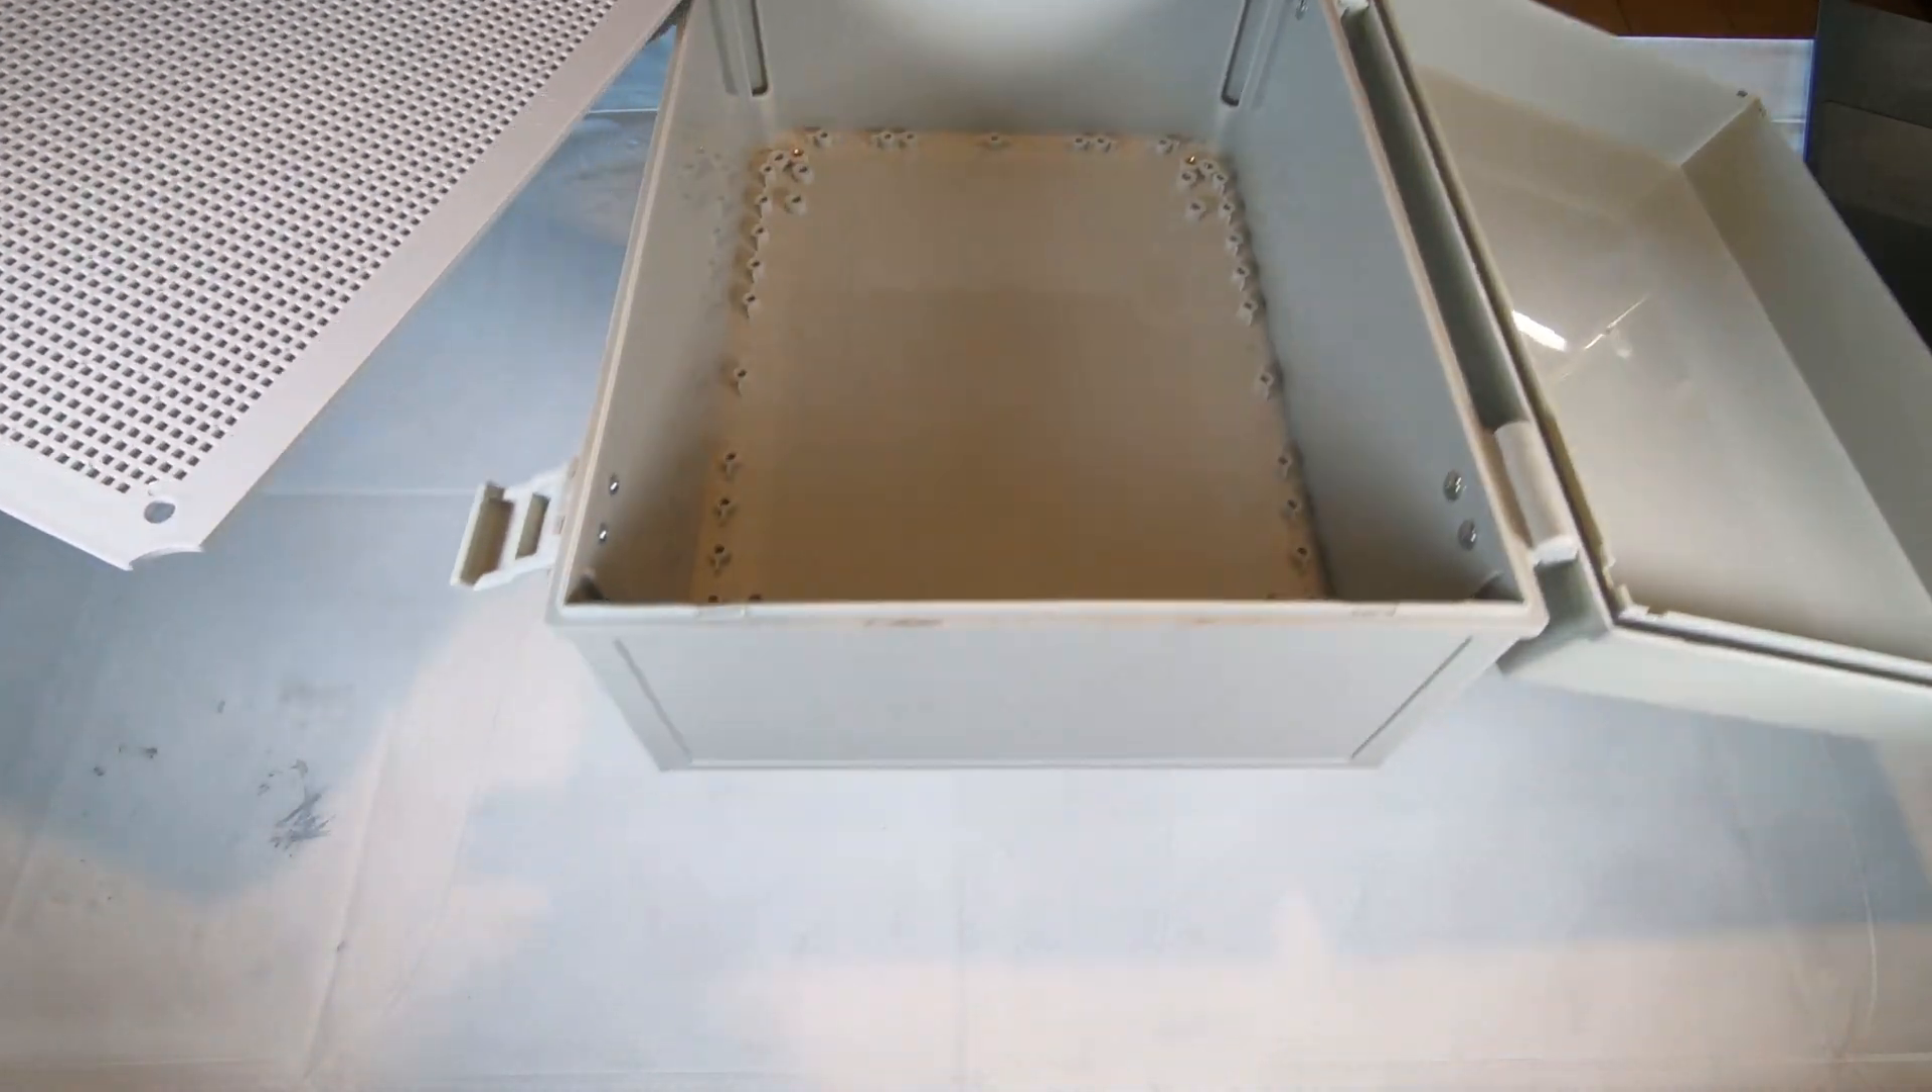So I began off with that IP65 enclosure and I went ahead and removed the project baseboard.